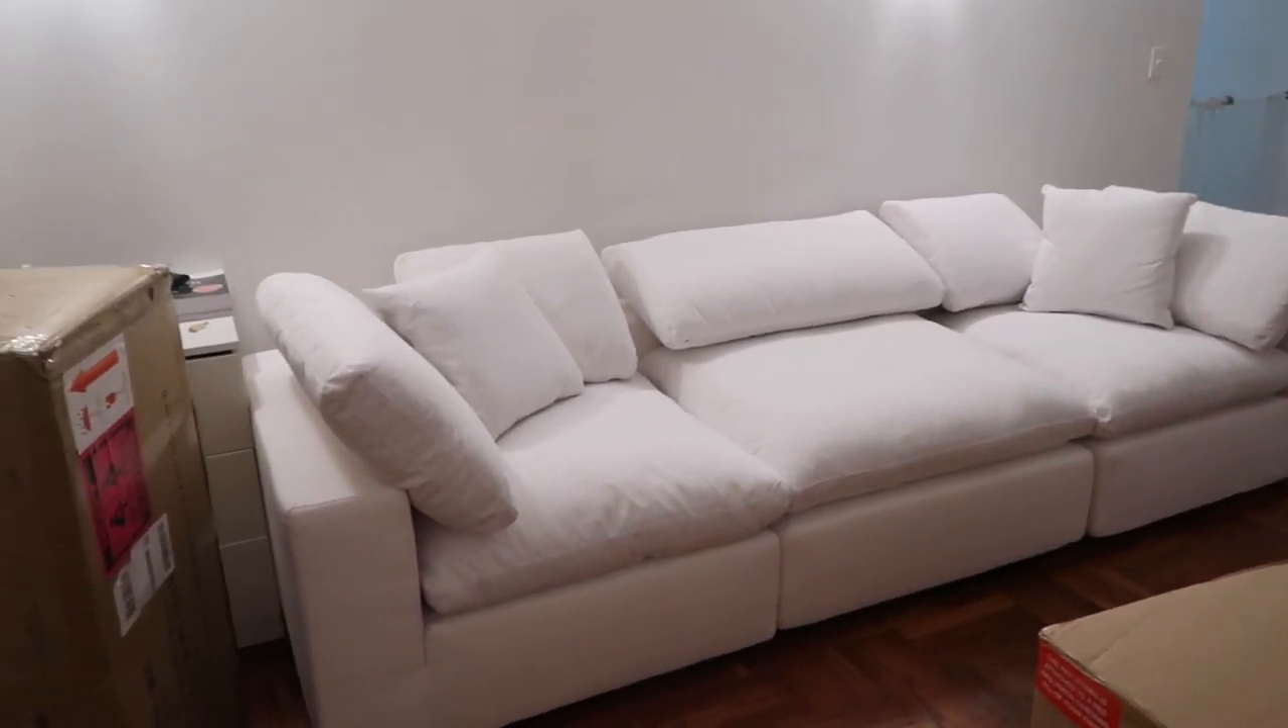This is the couch completely put together.